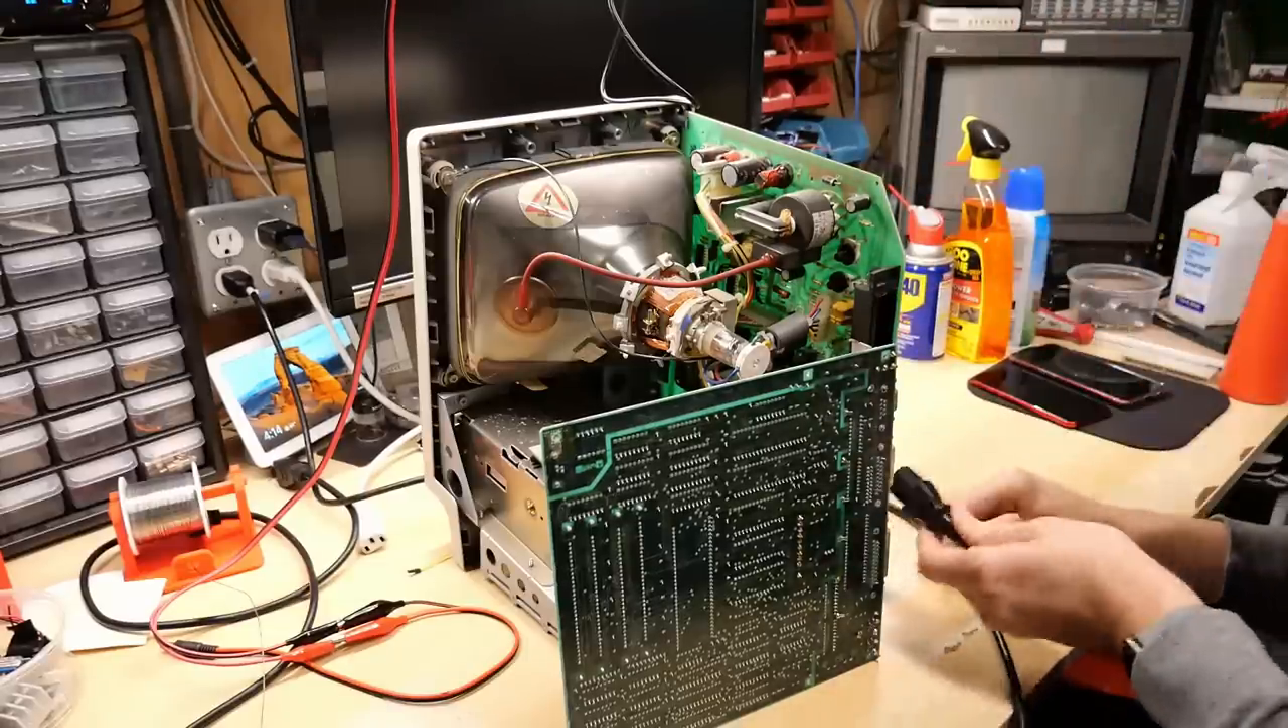And I'm going to plug in the mains. Now, of course, the cover is not on the side.